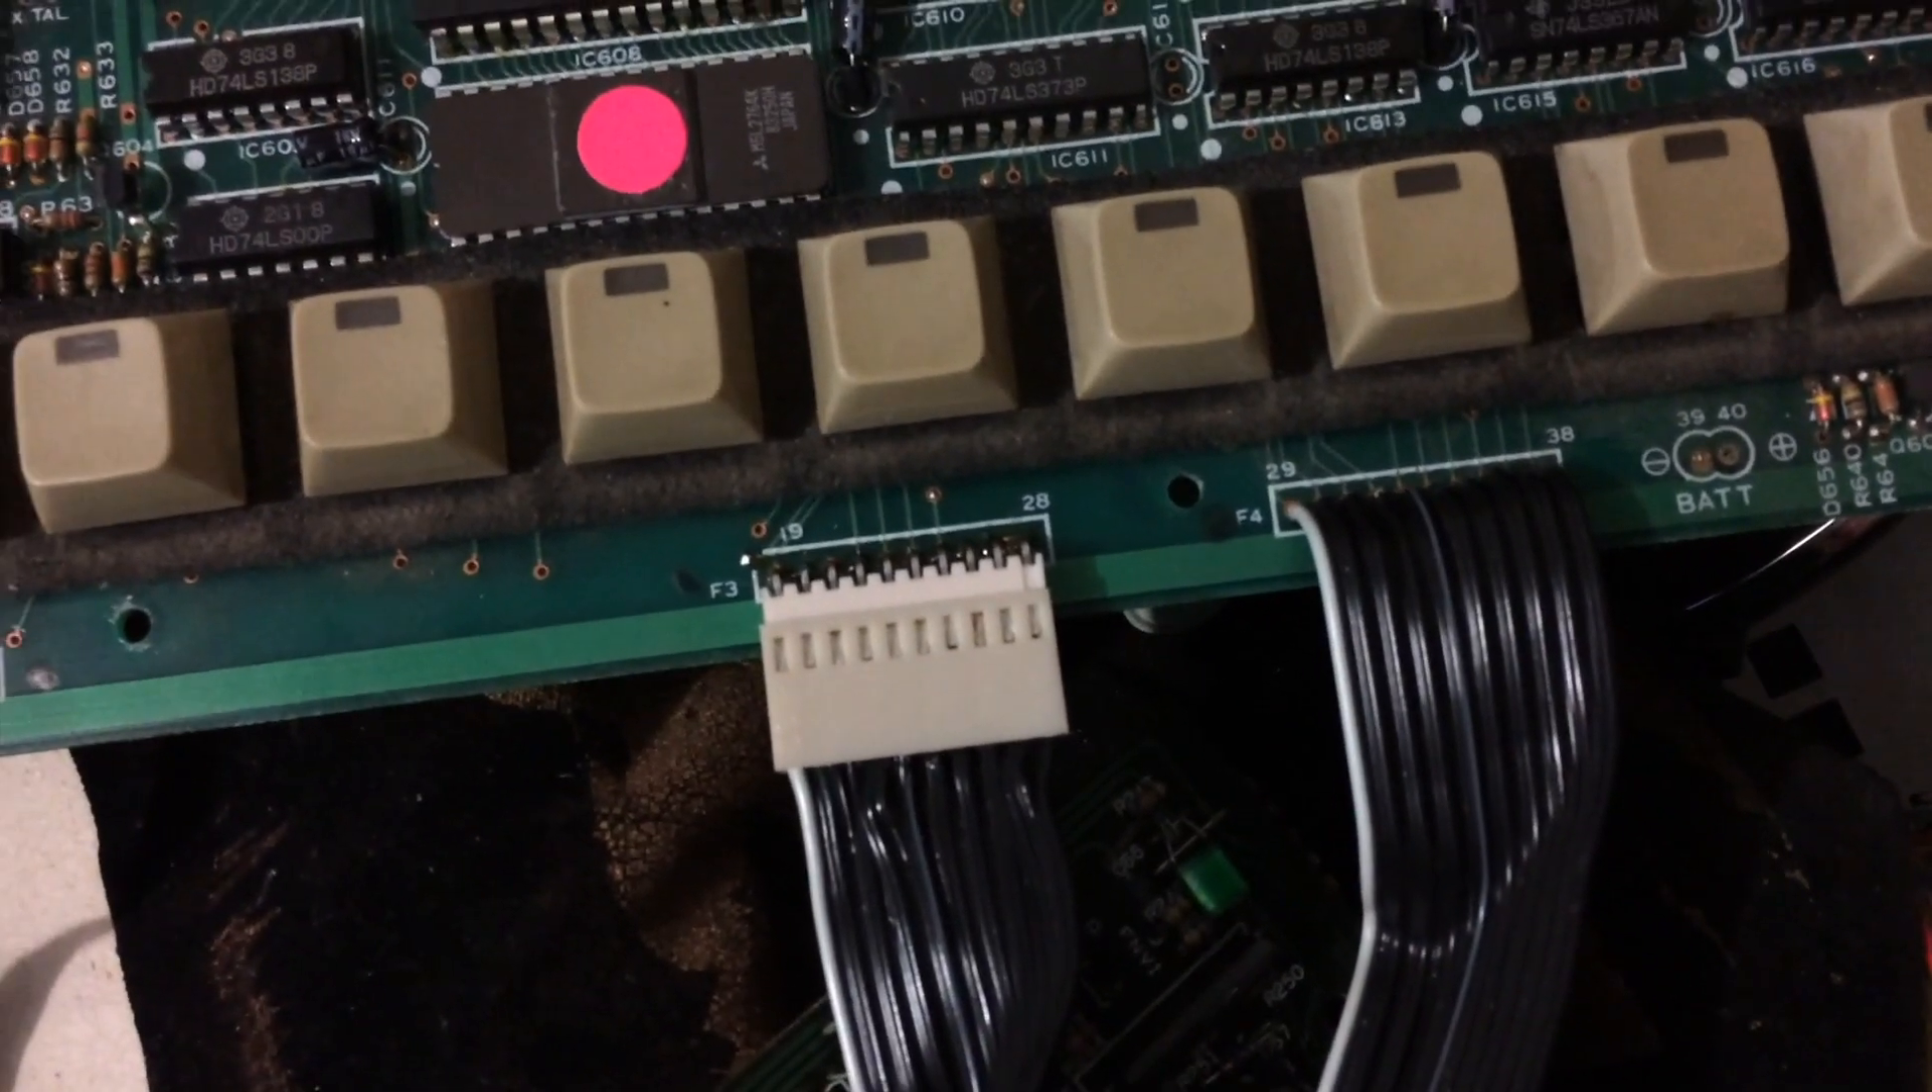I've got some um 10 pin connectors that i've soldered to the board and then i've um connected them to the ribbon cable.